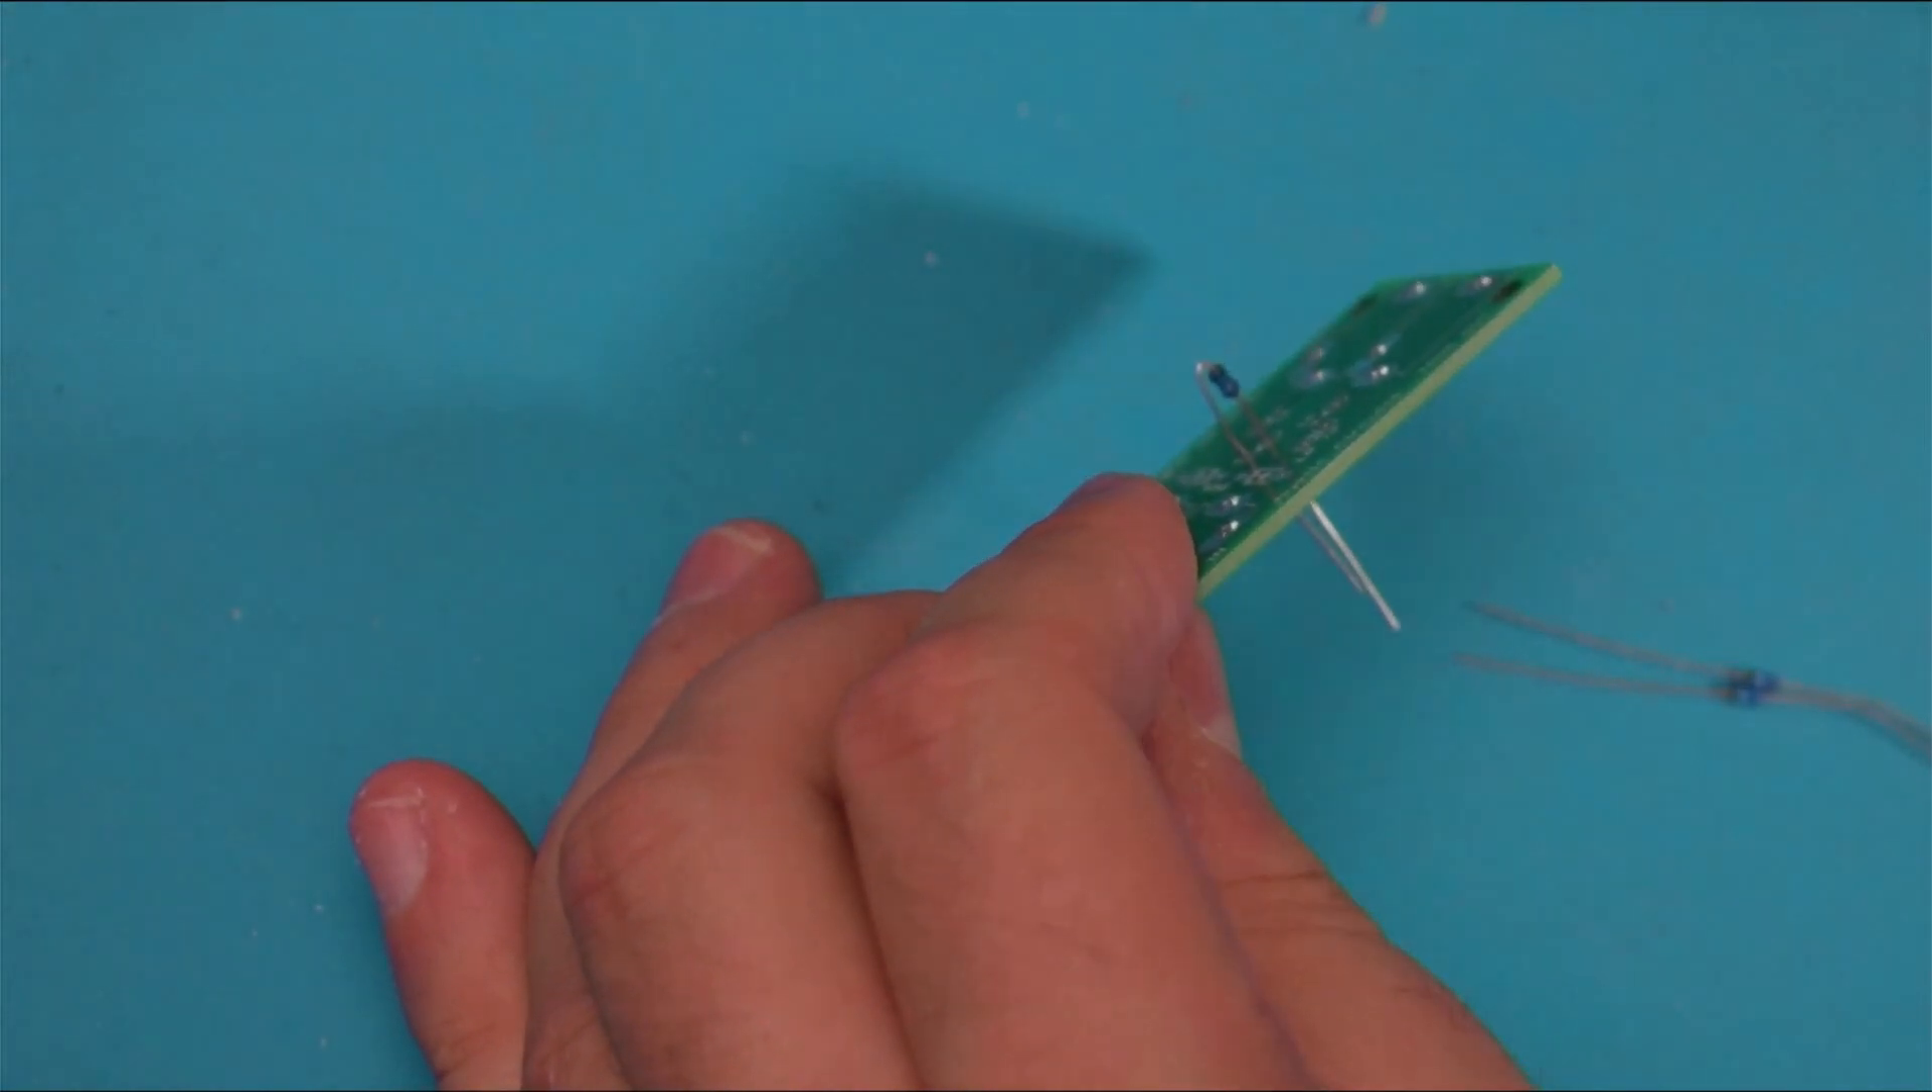You could see the resistor sticking out of the board a little bit.